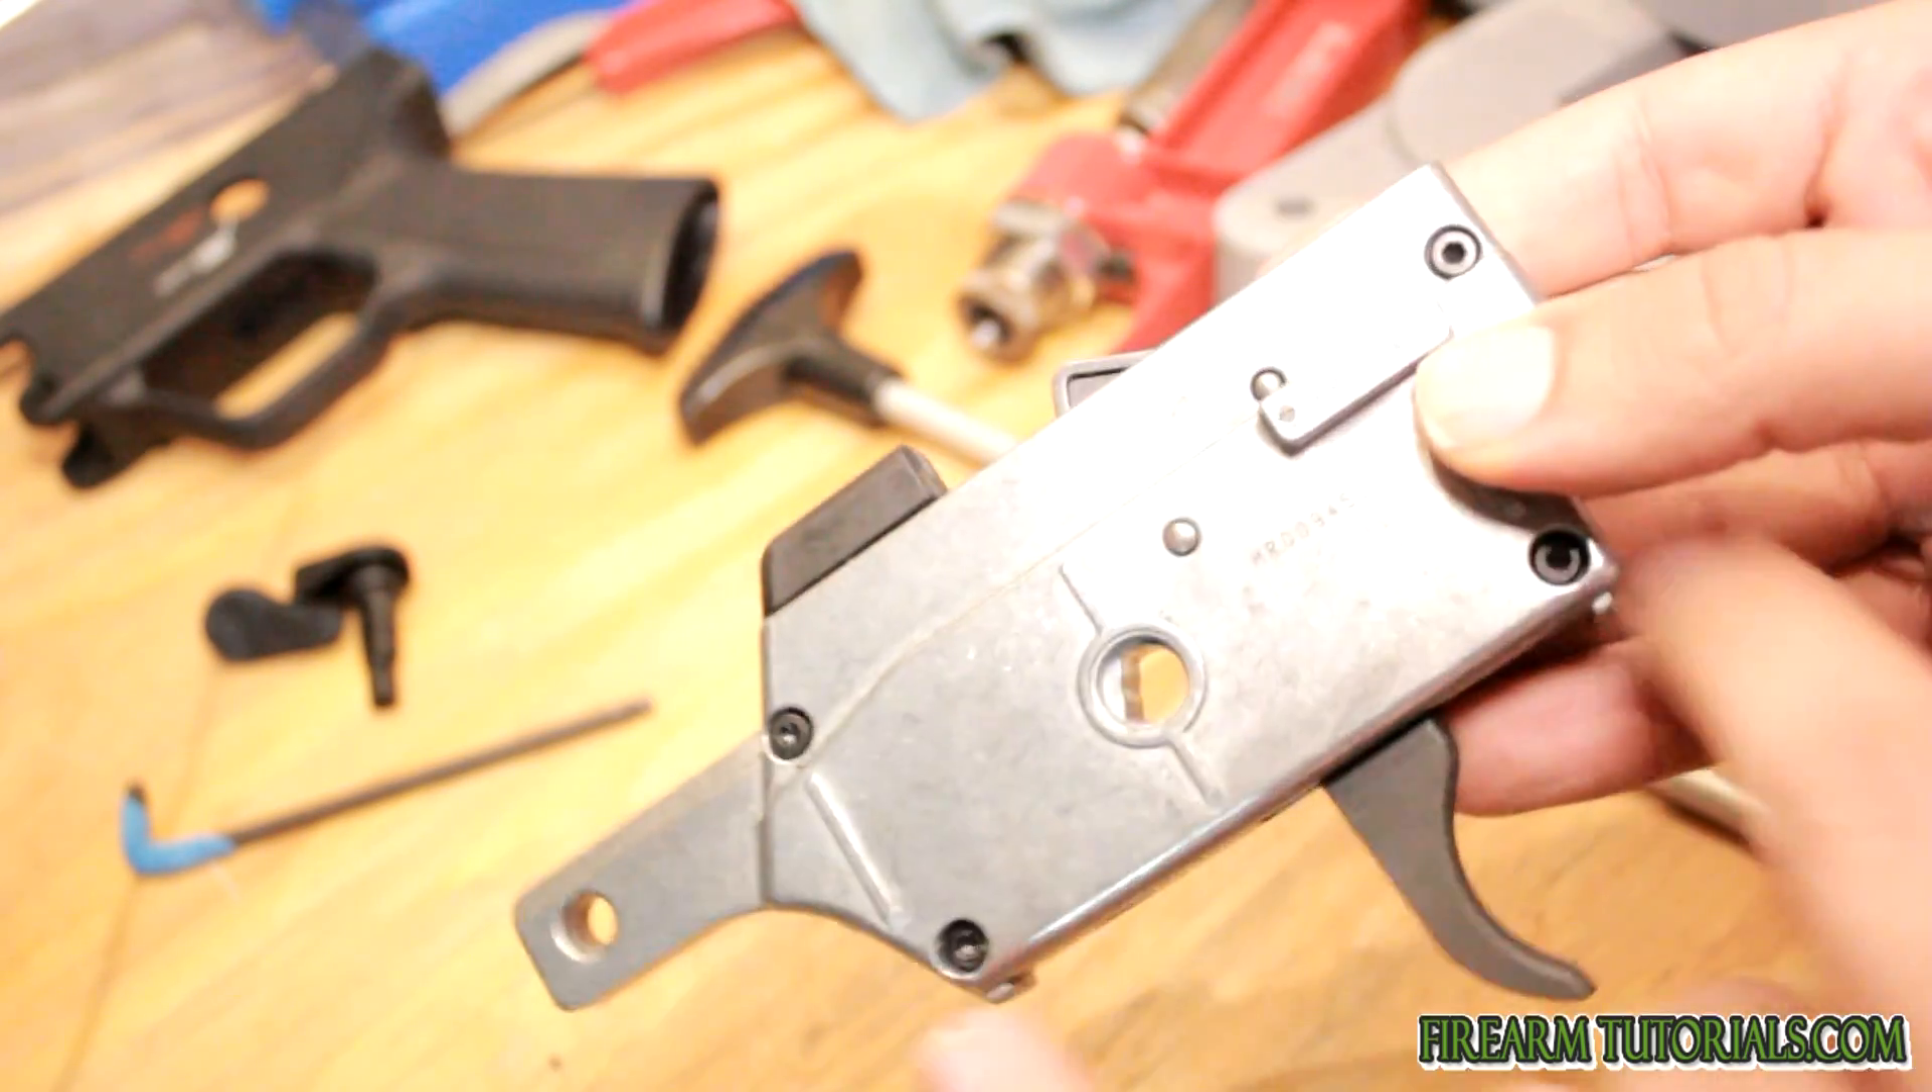So you can see the four Allen head screws that we'll have to remove.